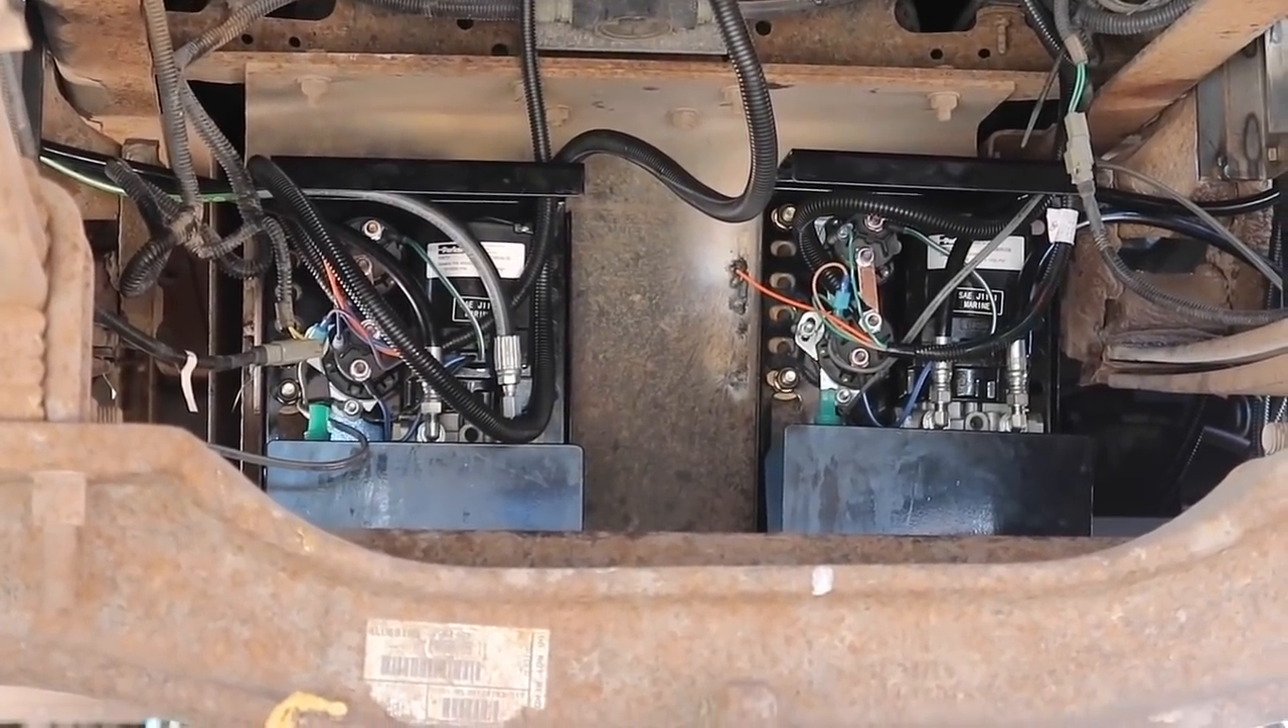Here's the pumps on the front don't have the covers on them yet but you can see that they're all hooked up.